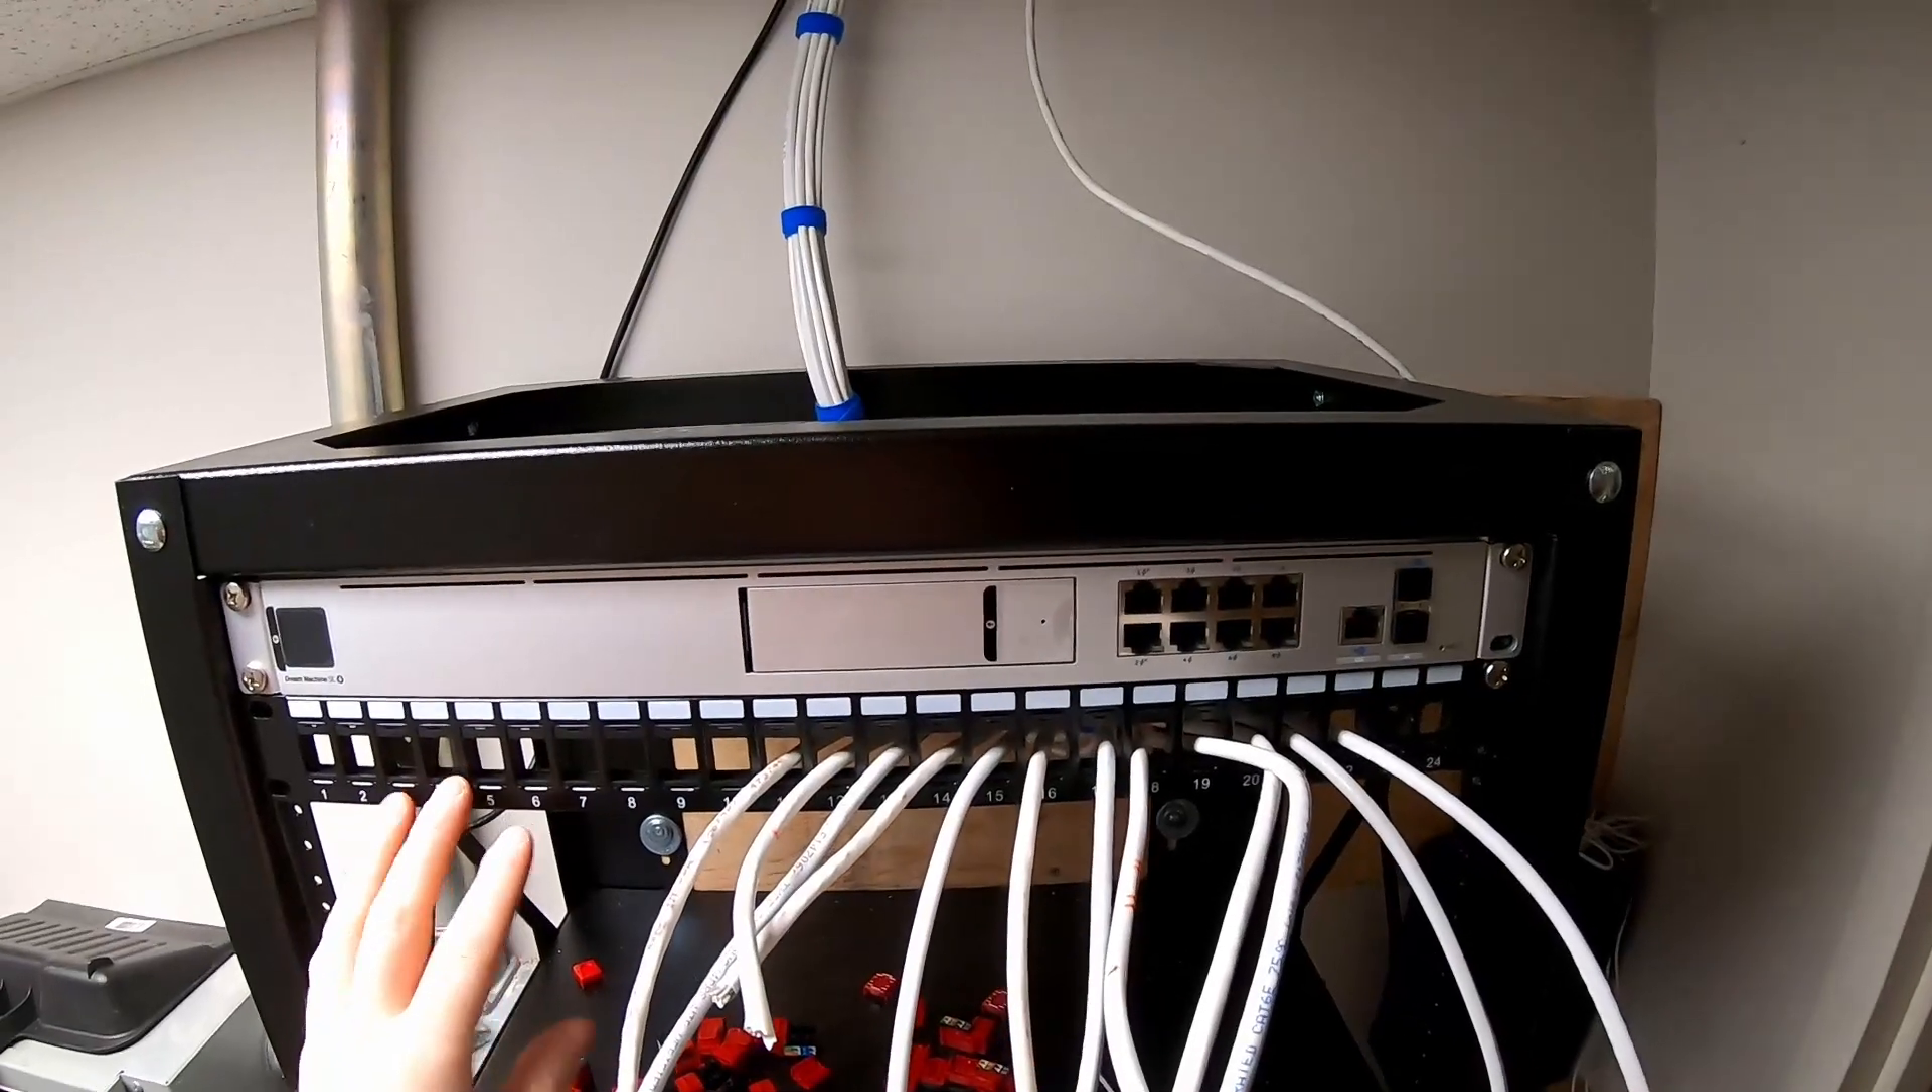Okay, so you can see that I have the patch panel in, and then we have our cables already pushed through the holes.